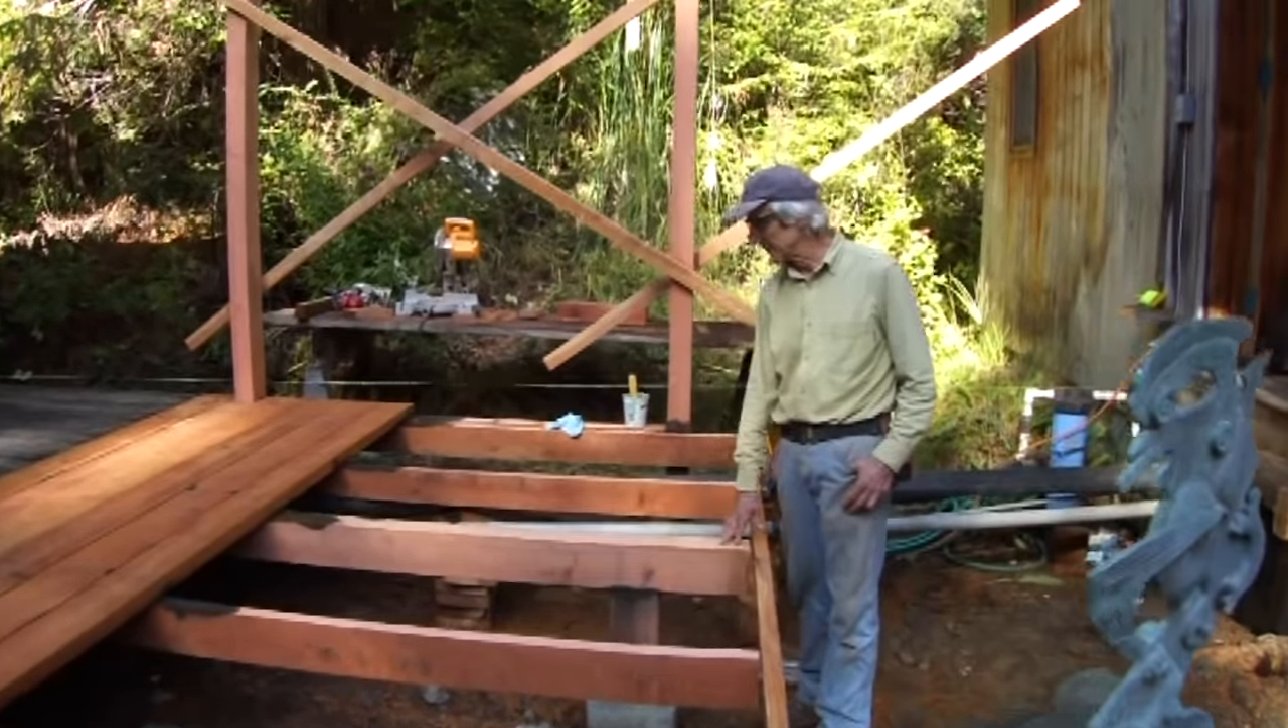I've got the basic structure framed up to support the deck and there'll be a second level here that comes in and supports off of this.